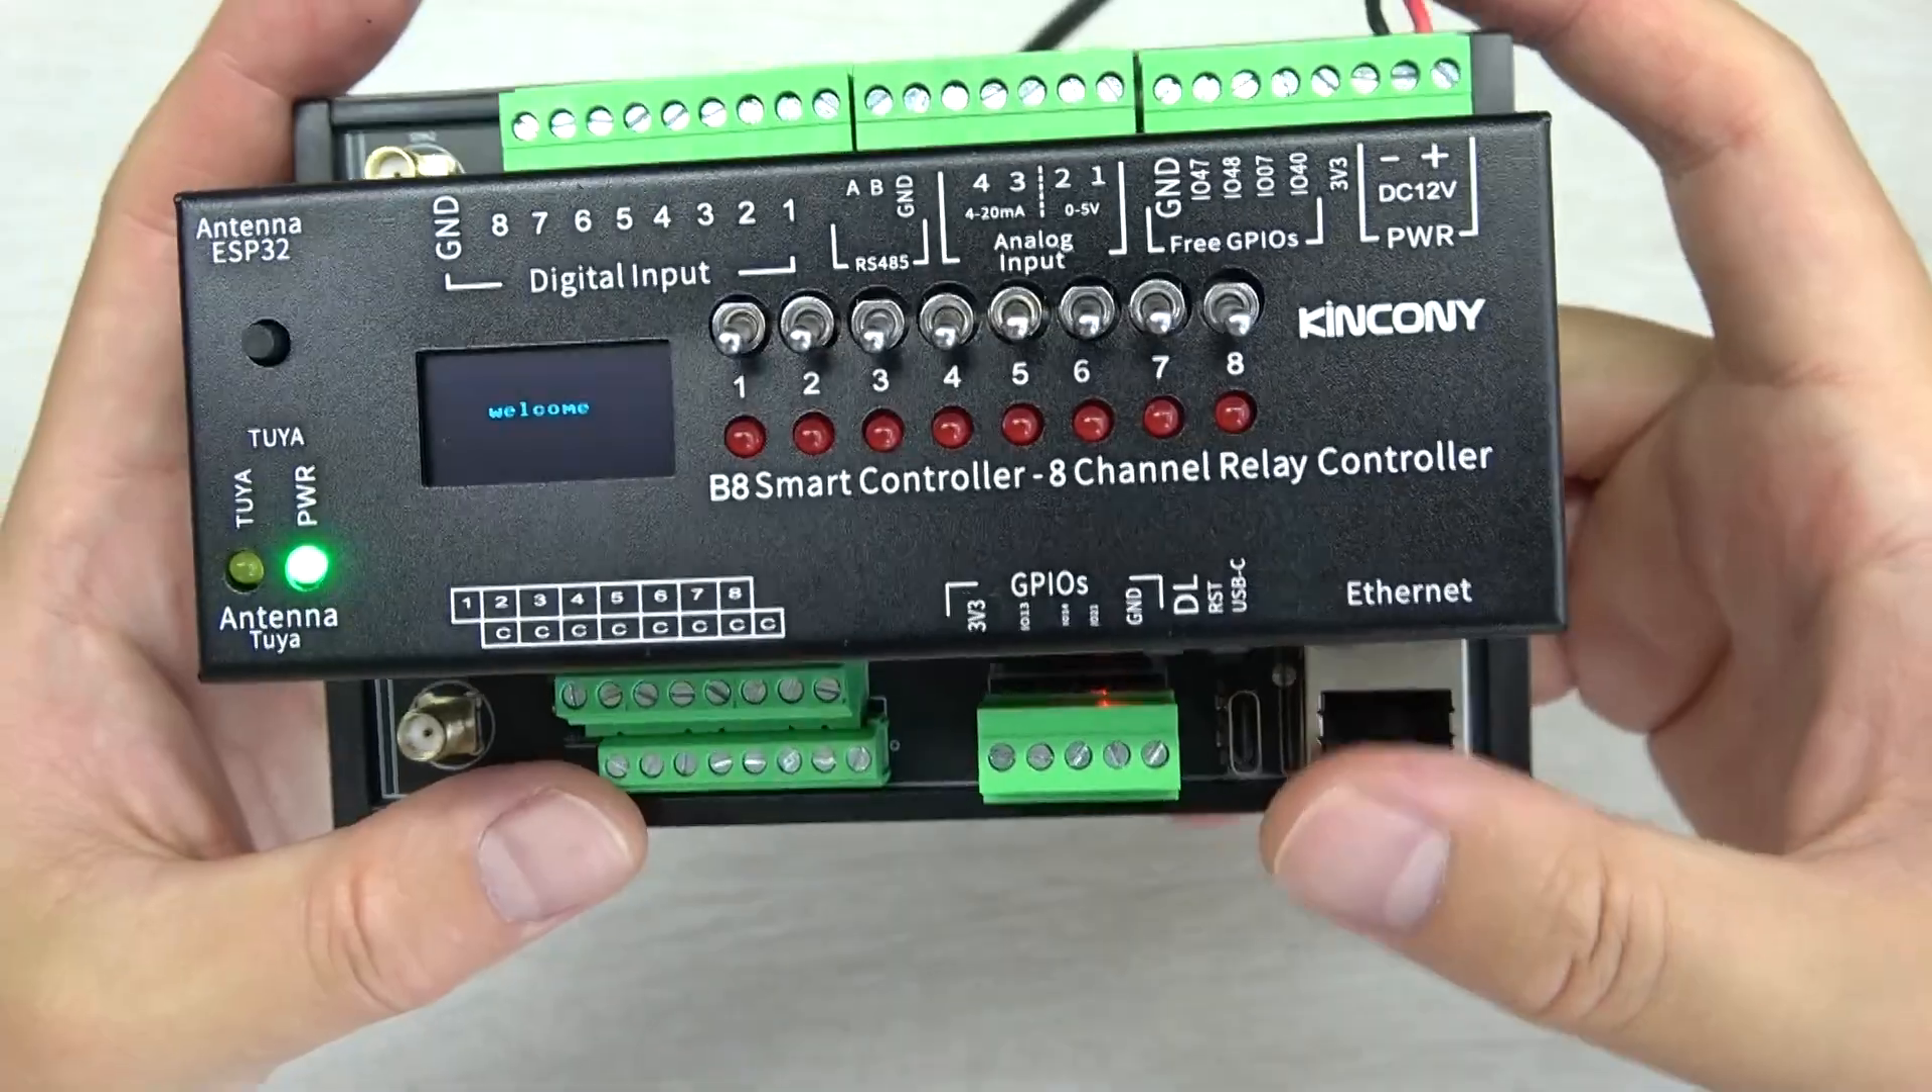And I have not connected Ethernet, not connected any communication way.